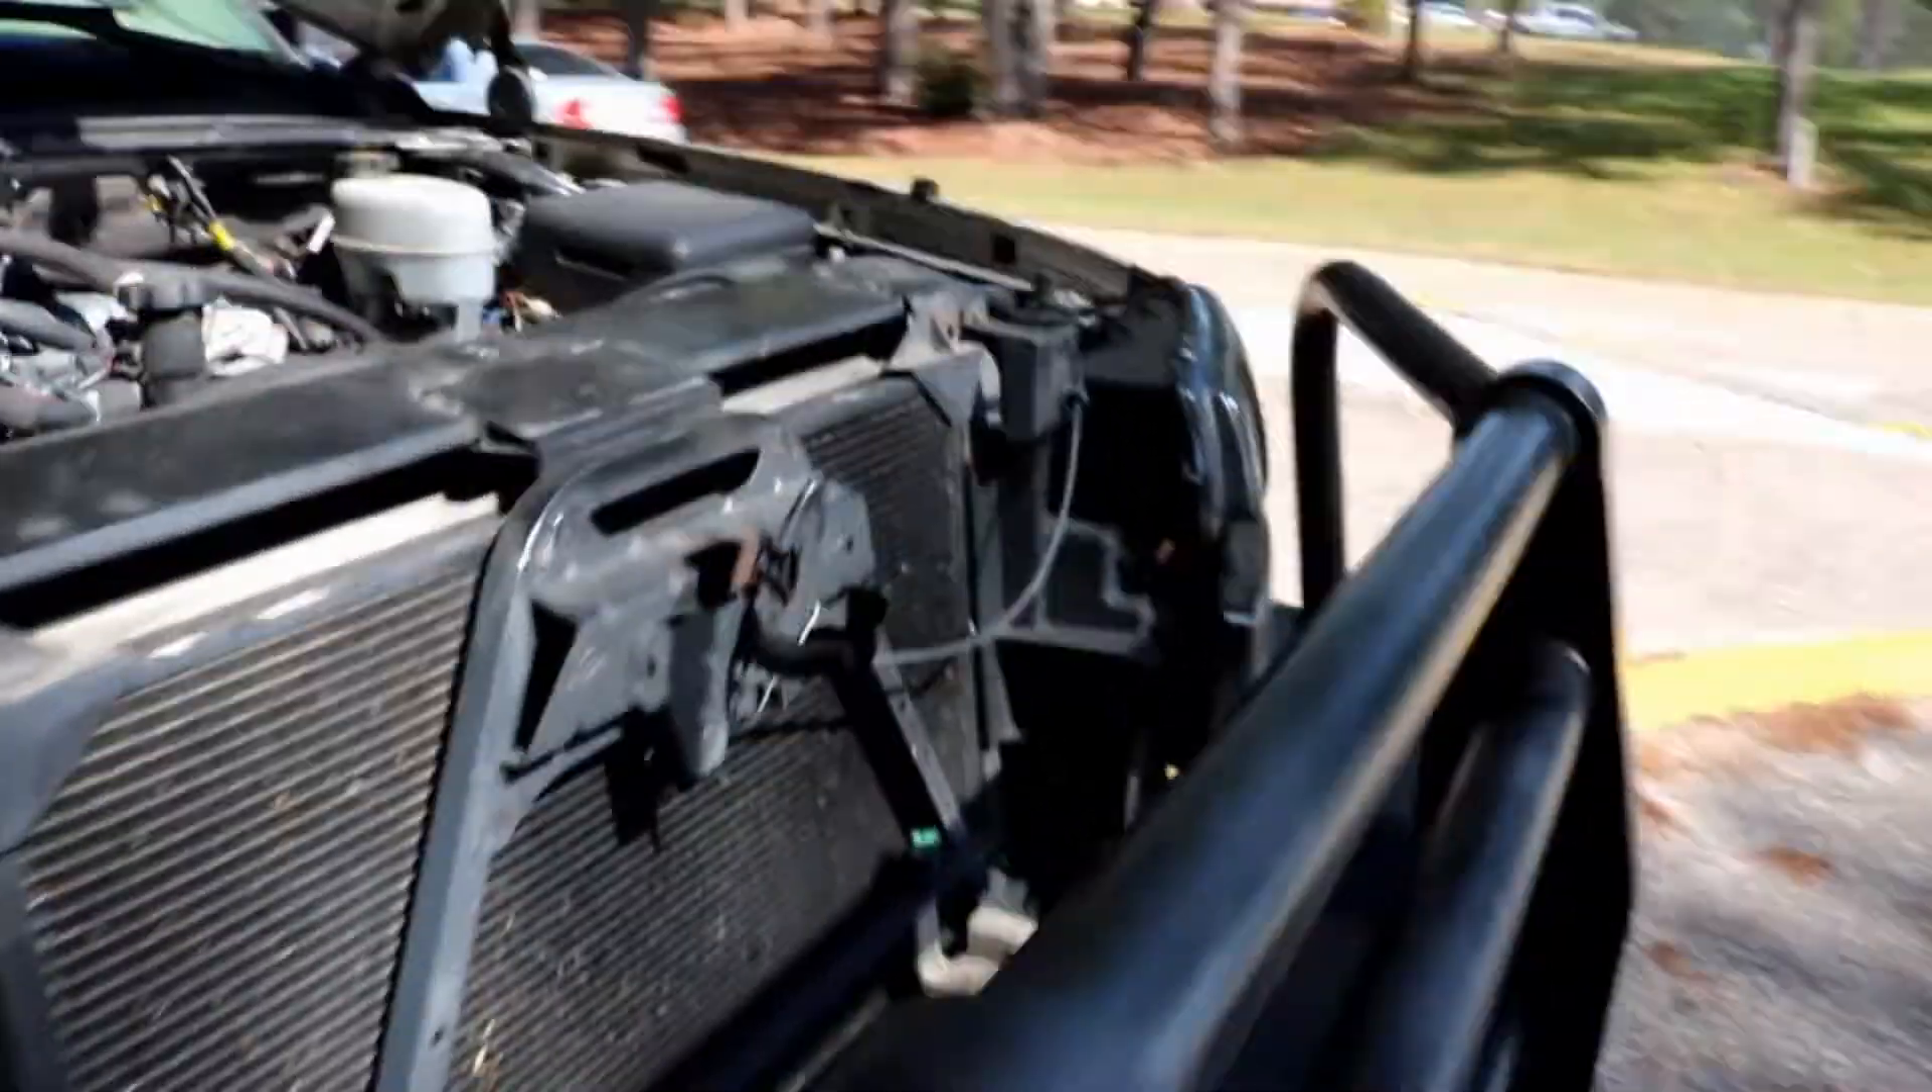I've already got the grill out, just to give me a little more access up there.